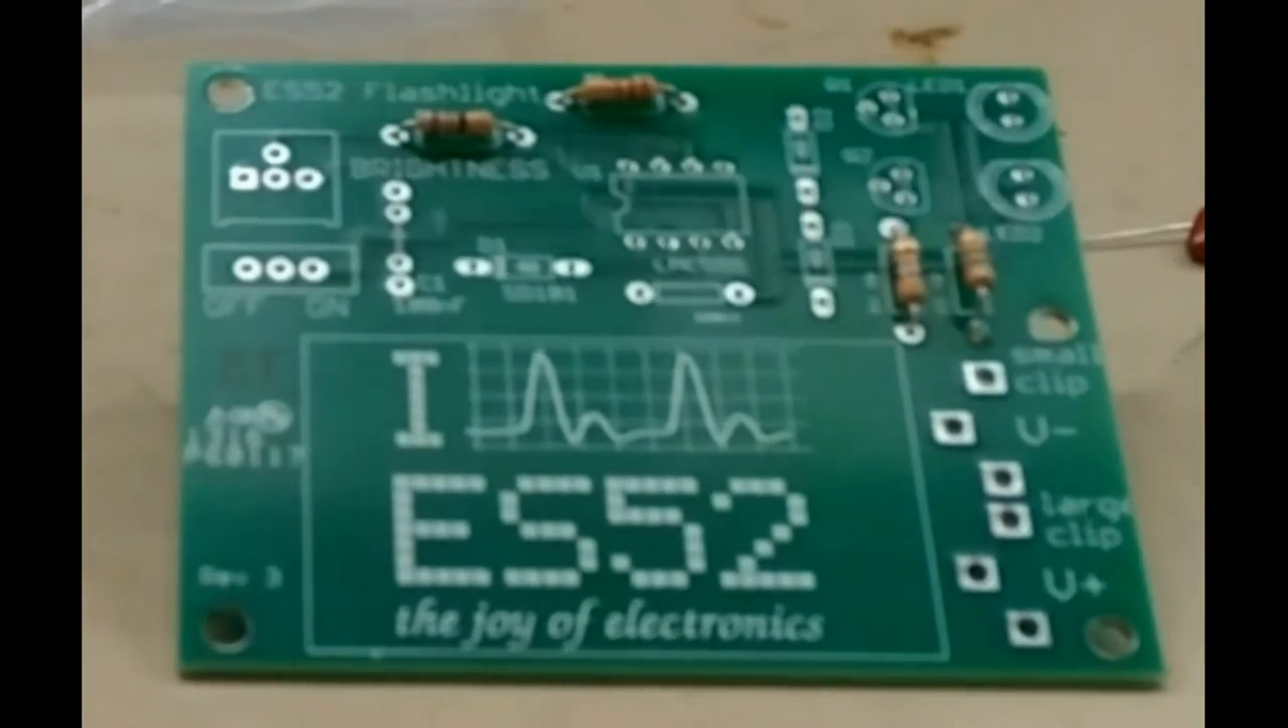Here's all the resistors in place.